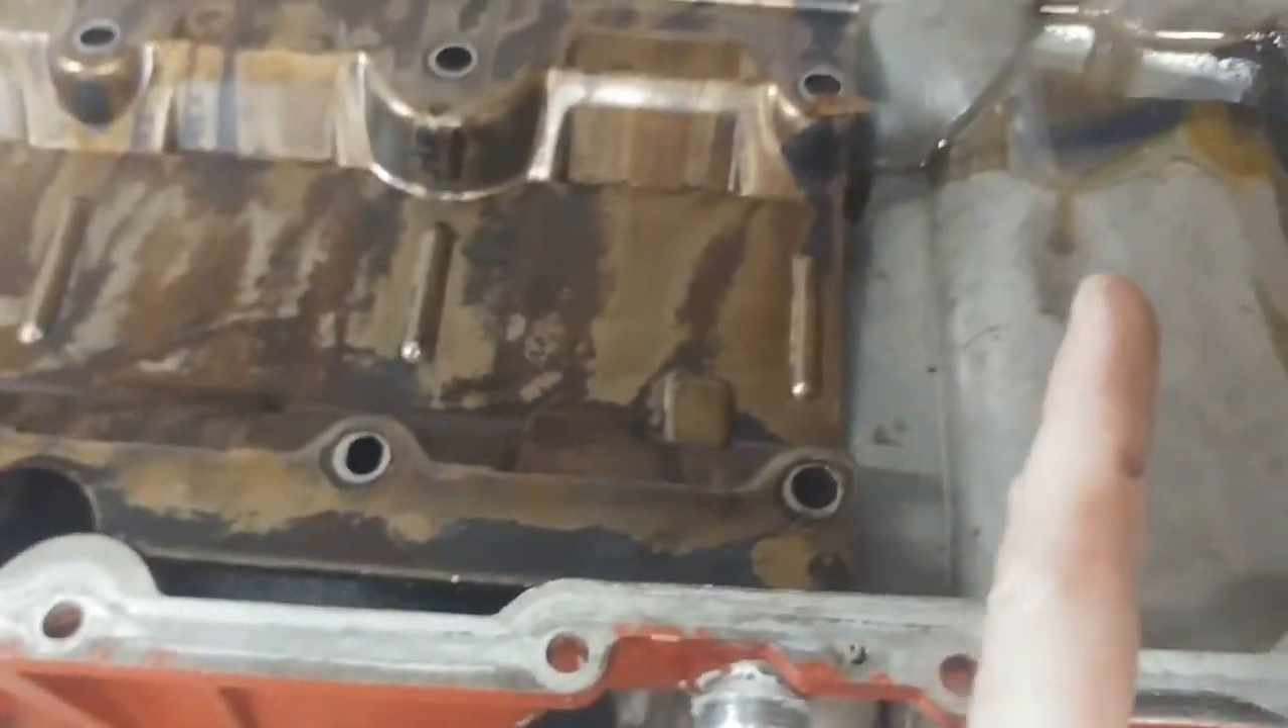But as you can see, the stock tray only goes about three quarters of the way.